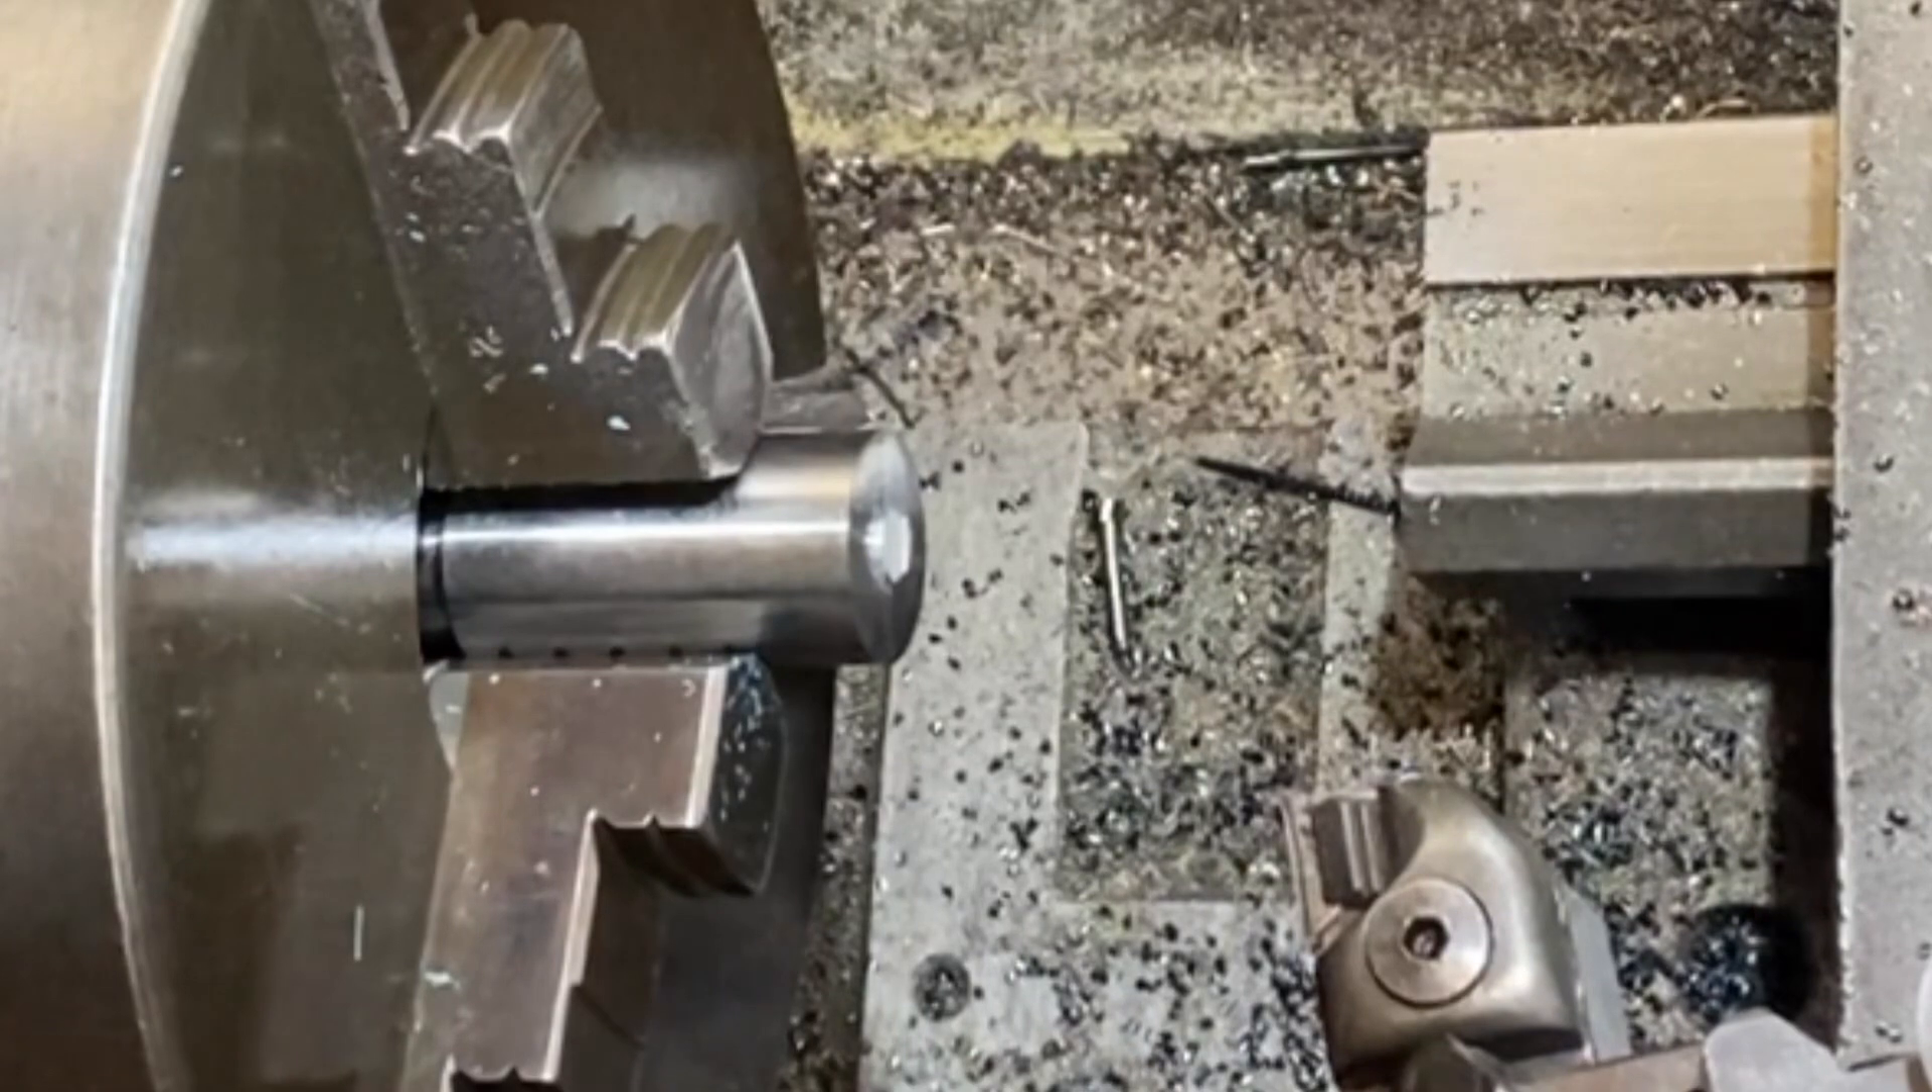What i've got now is the parted off bar back in the chuck.